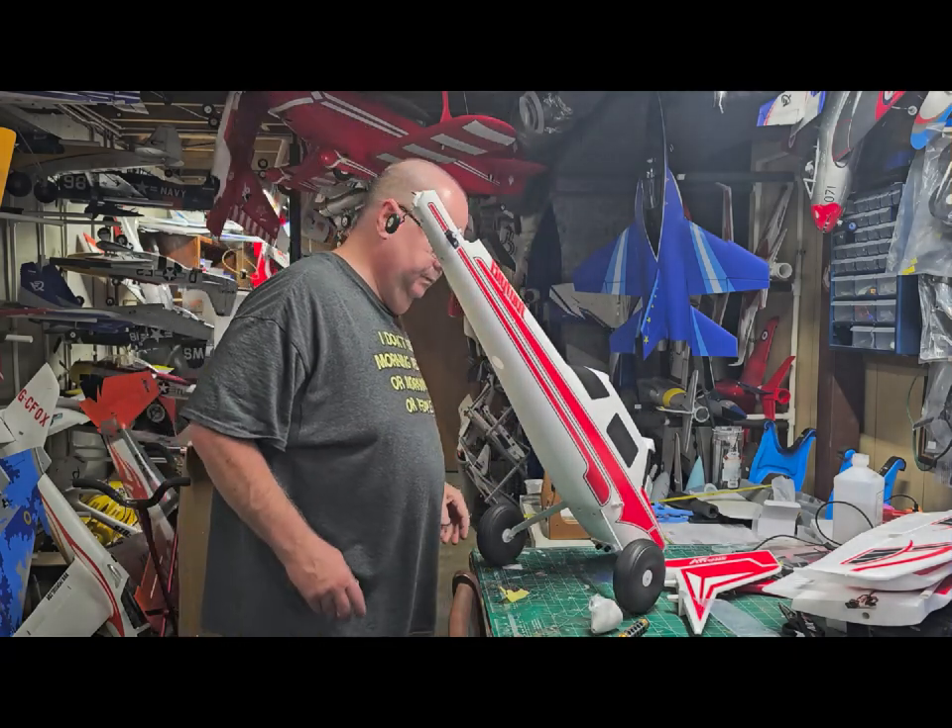Okay and your landing gear is on there.